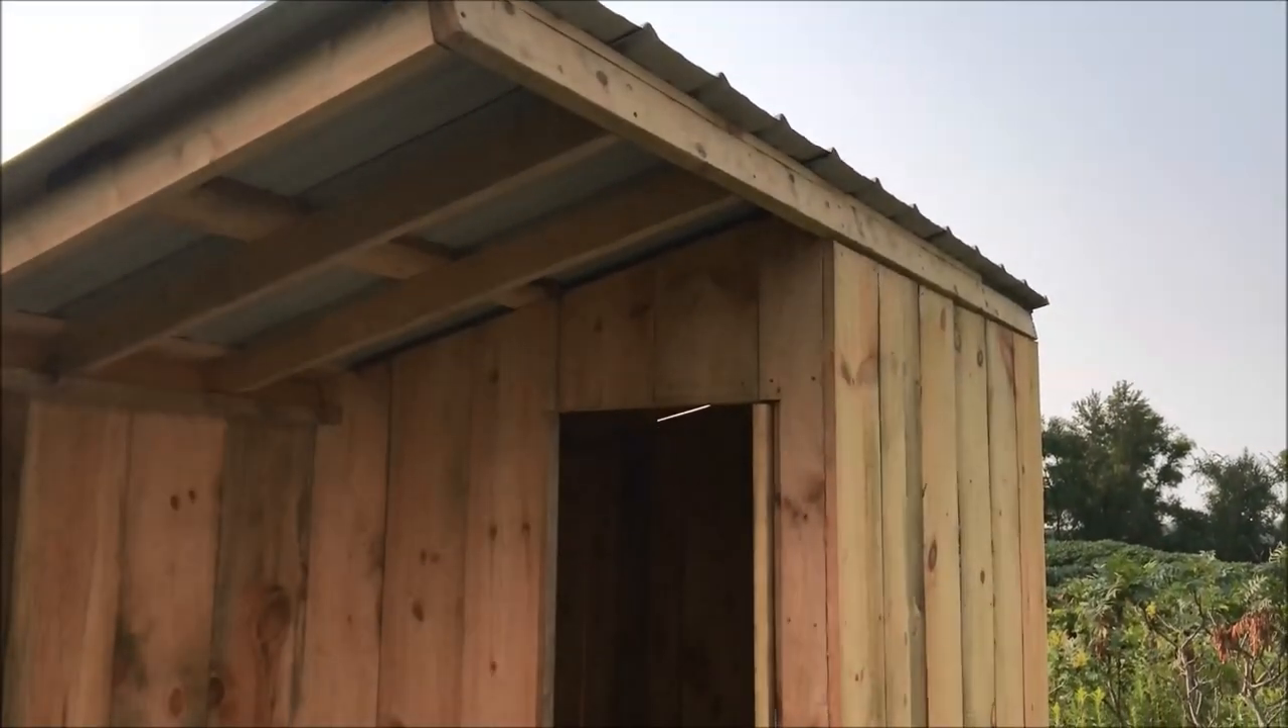Well we got the roof on using up the rest of the steel we got nice little slope to it.